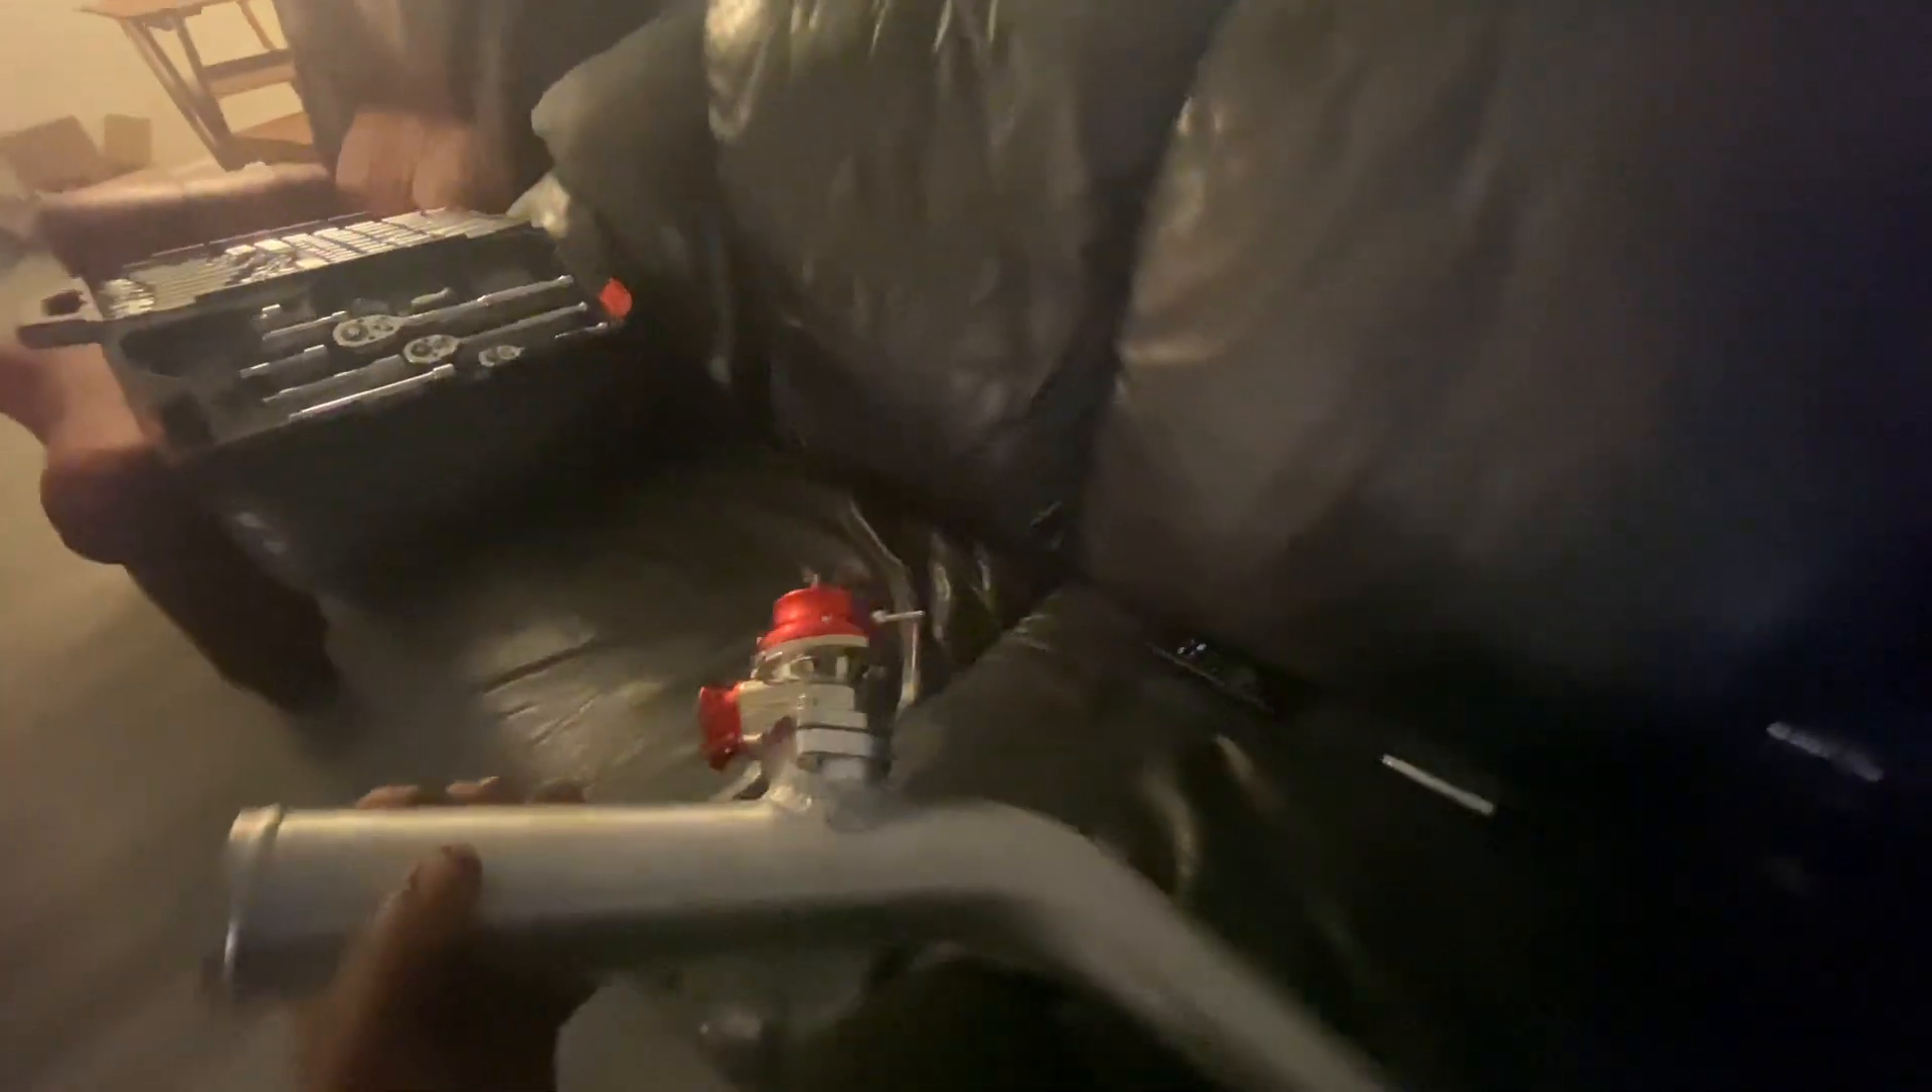Really random but got the blow off valve mounted on the charge pipe That goes up to the throttle body.